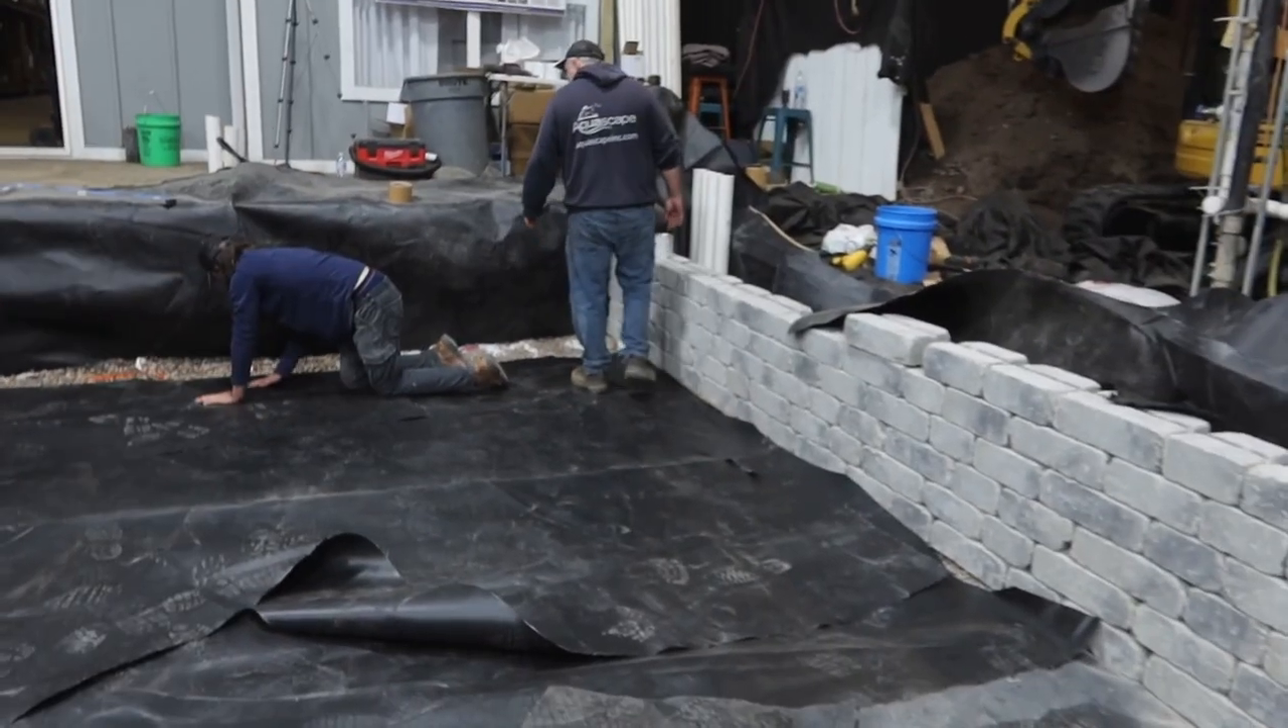We're just finishing up putting the drop liner over the top.